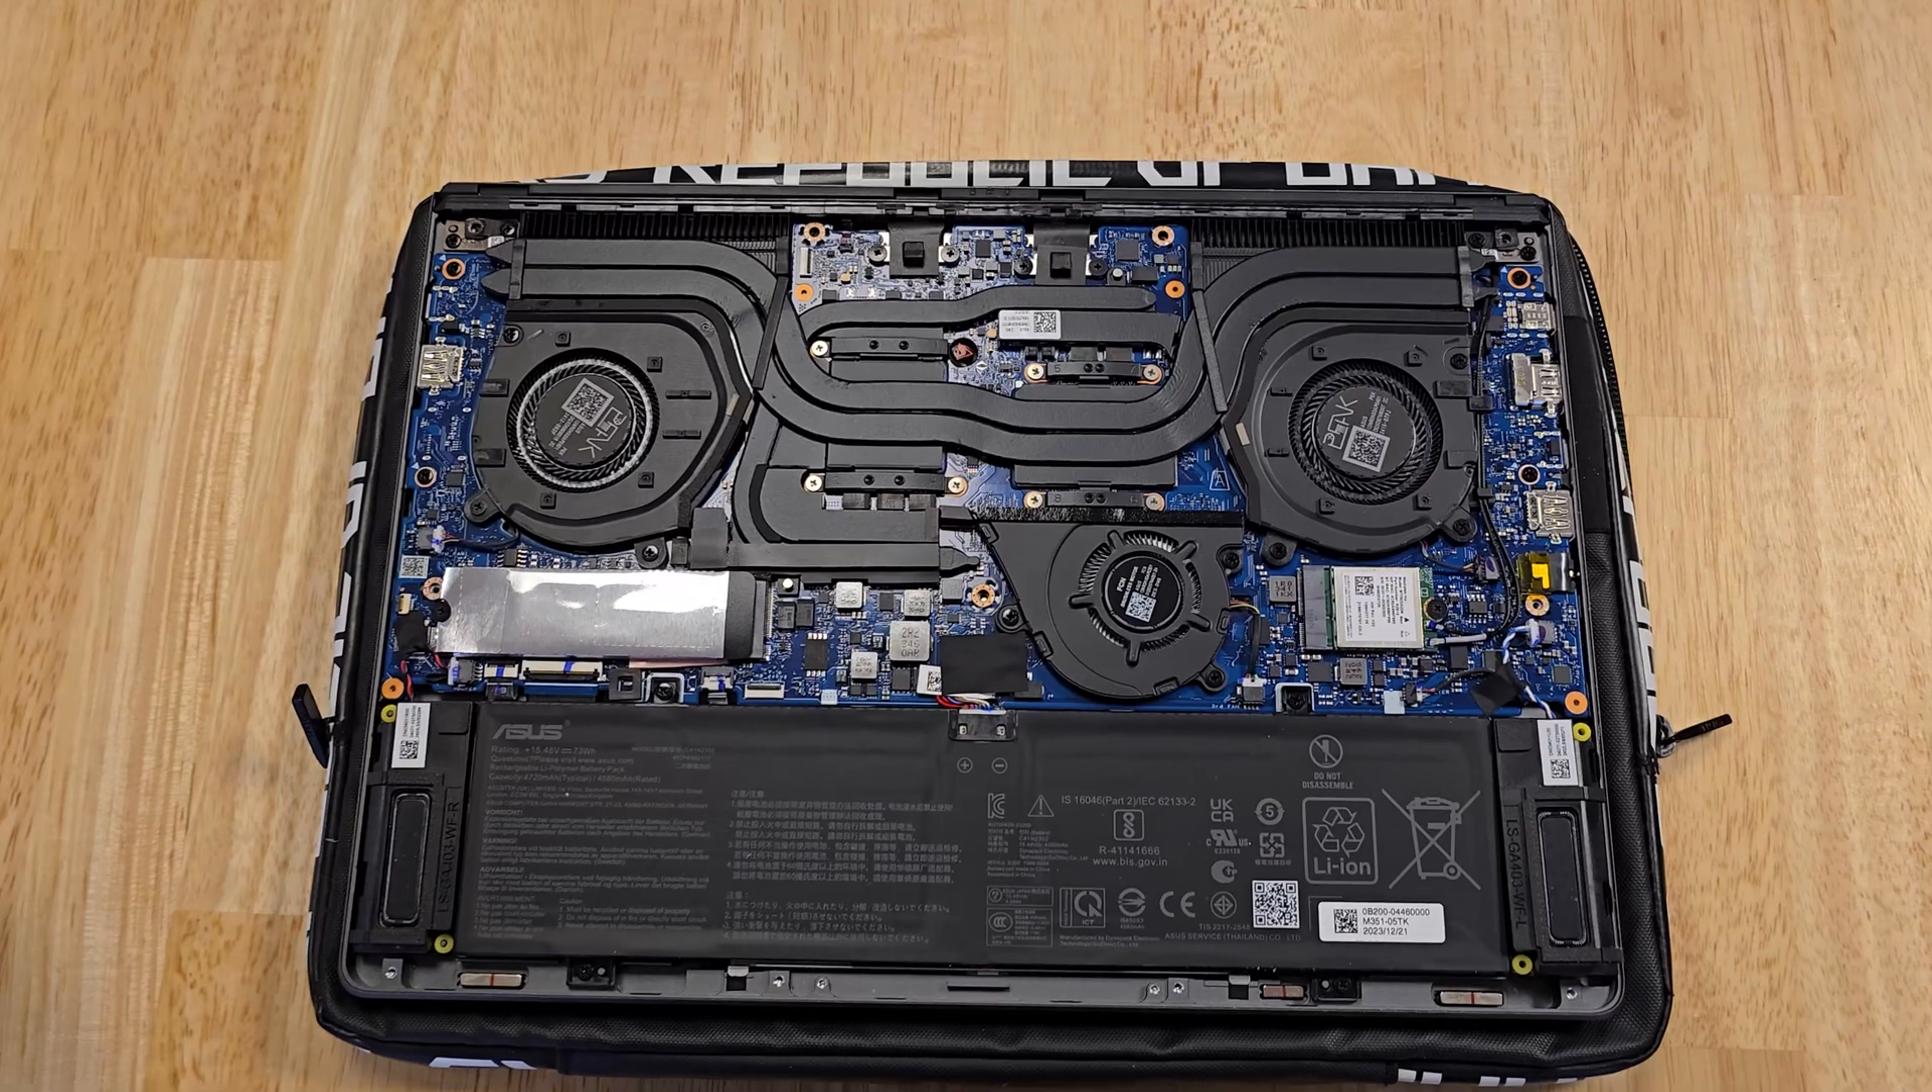Eventually the backplate will just click out and now we have our first look at the motherboard.